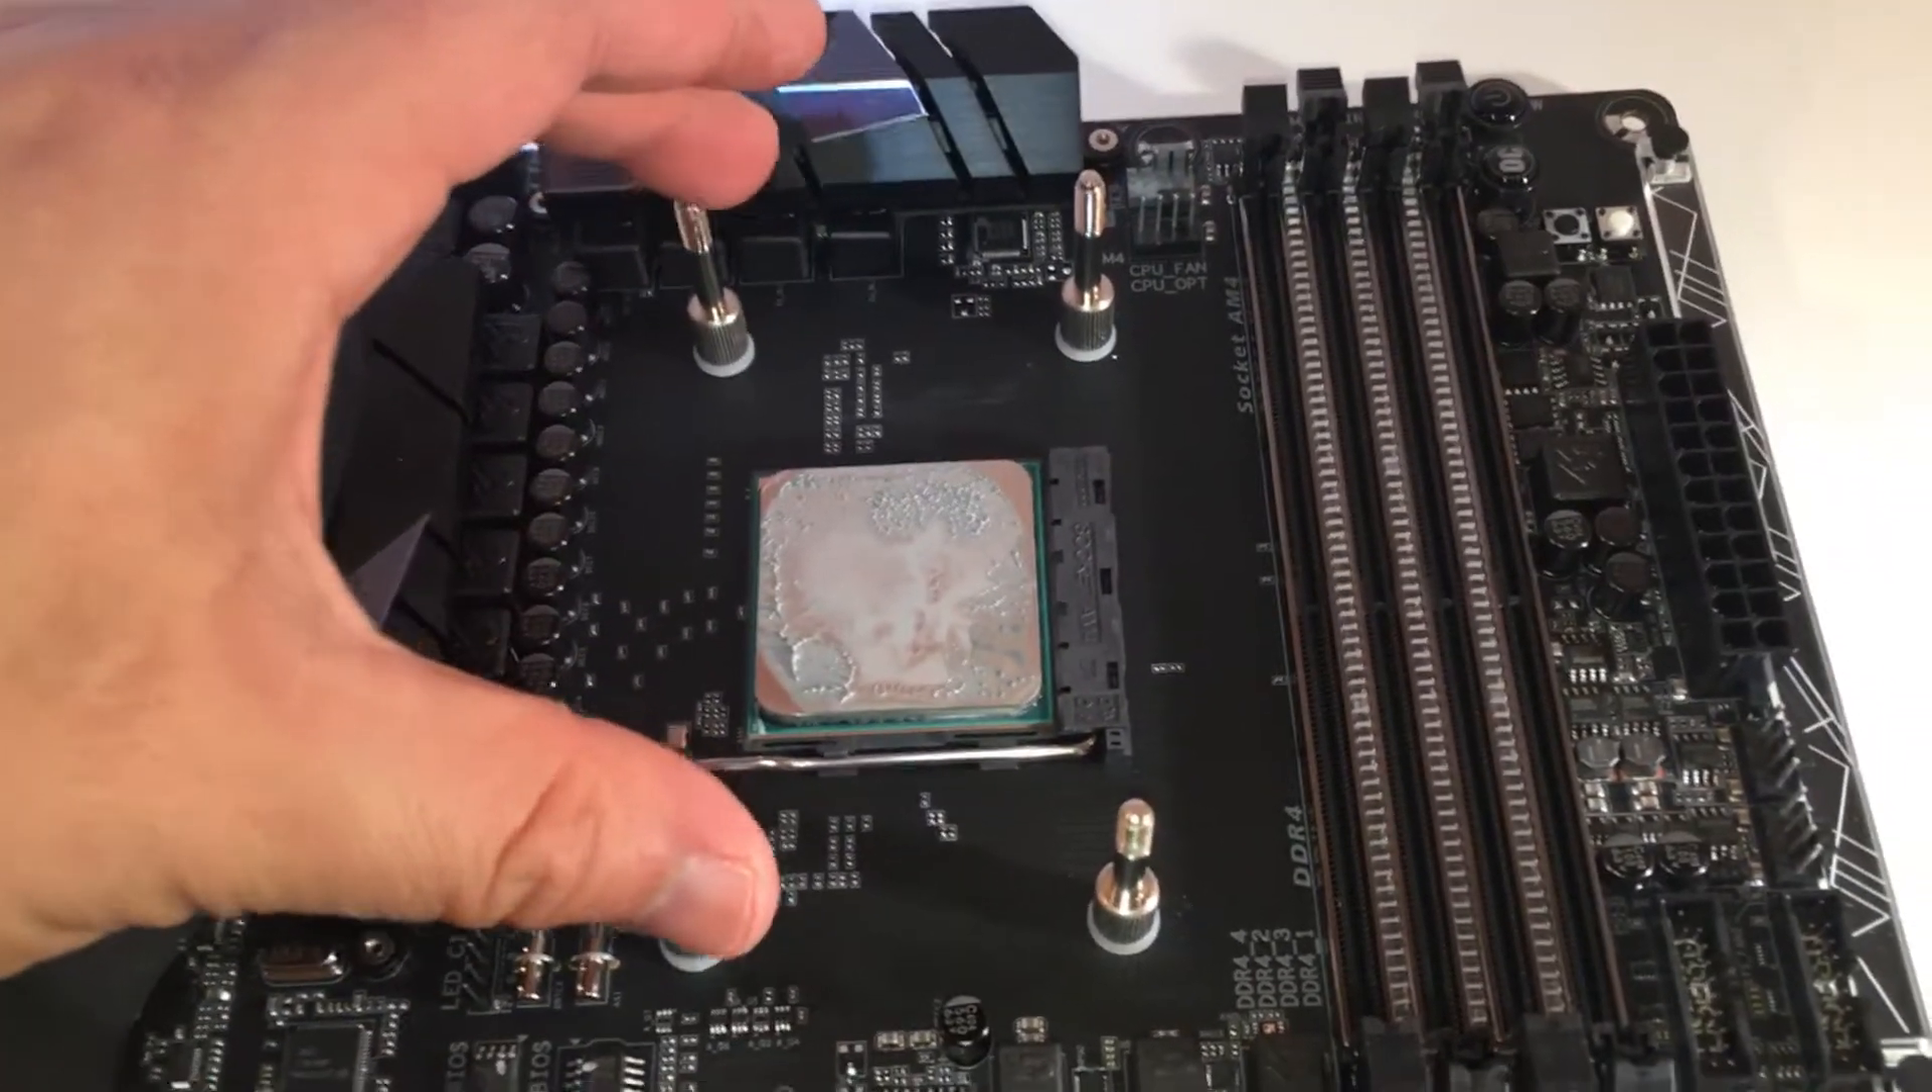So what I've done here is I've removed the monoblock from the CPU itself, removed the mounting screws, and I won't be taking the CPU out of the socket.